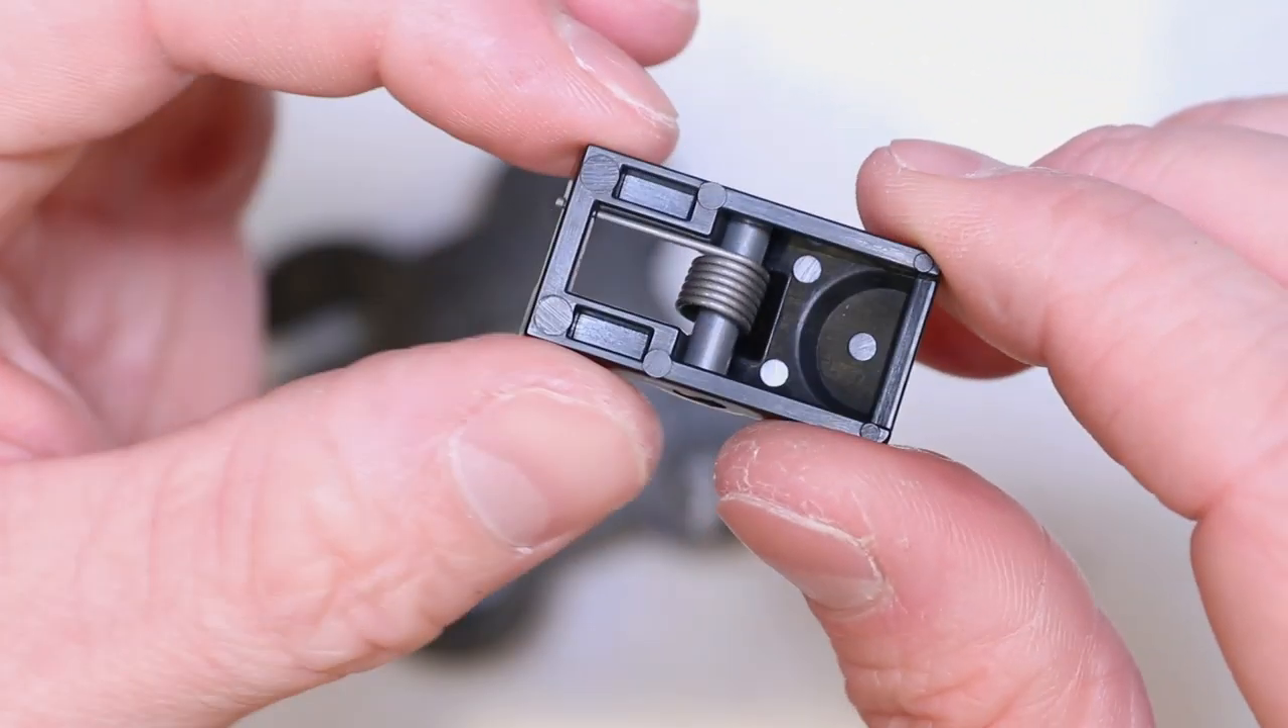So now you can see we've got that spring captured just like we want it, and it'll hold it in place nicely, and we'll just drop it right in.